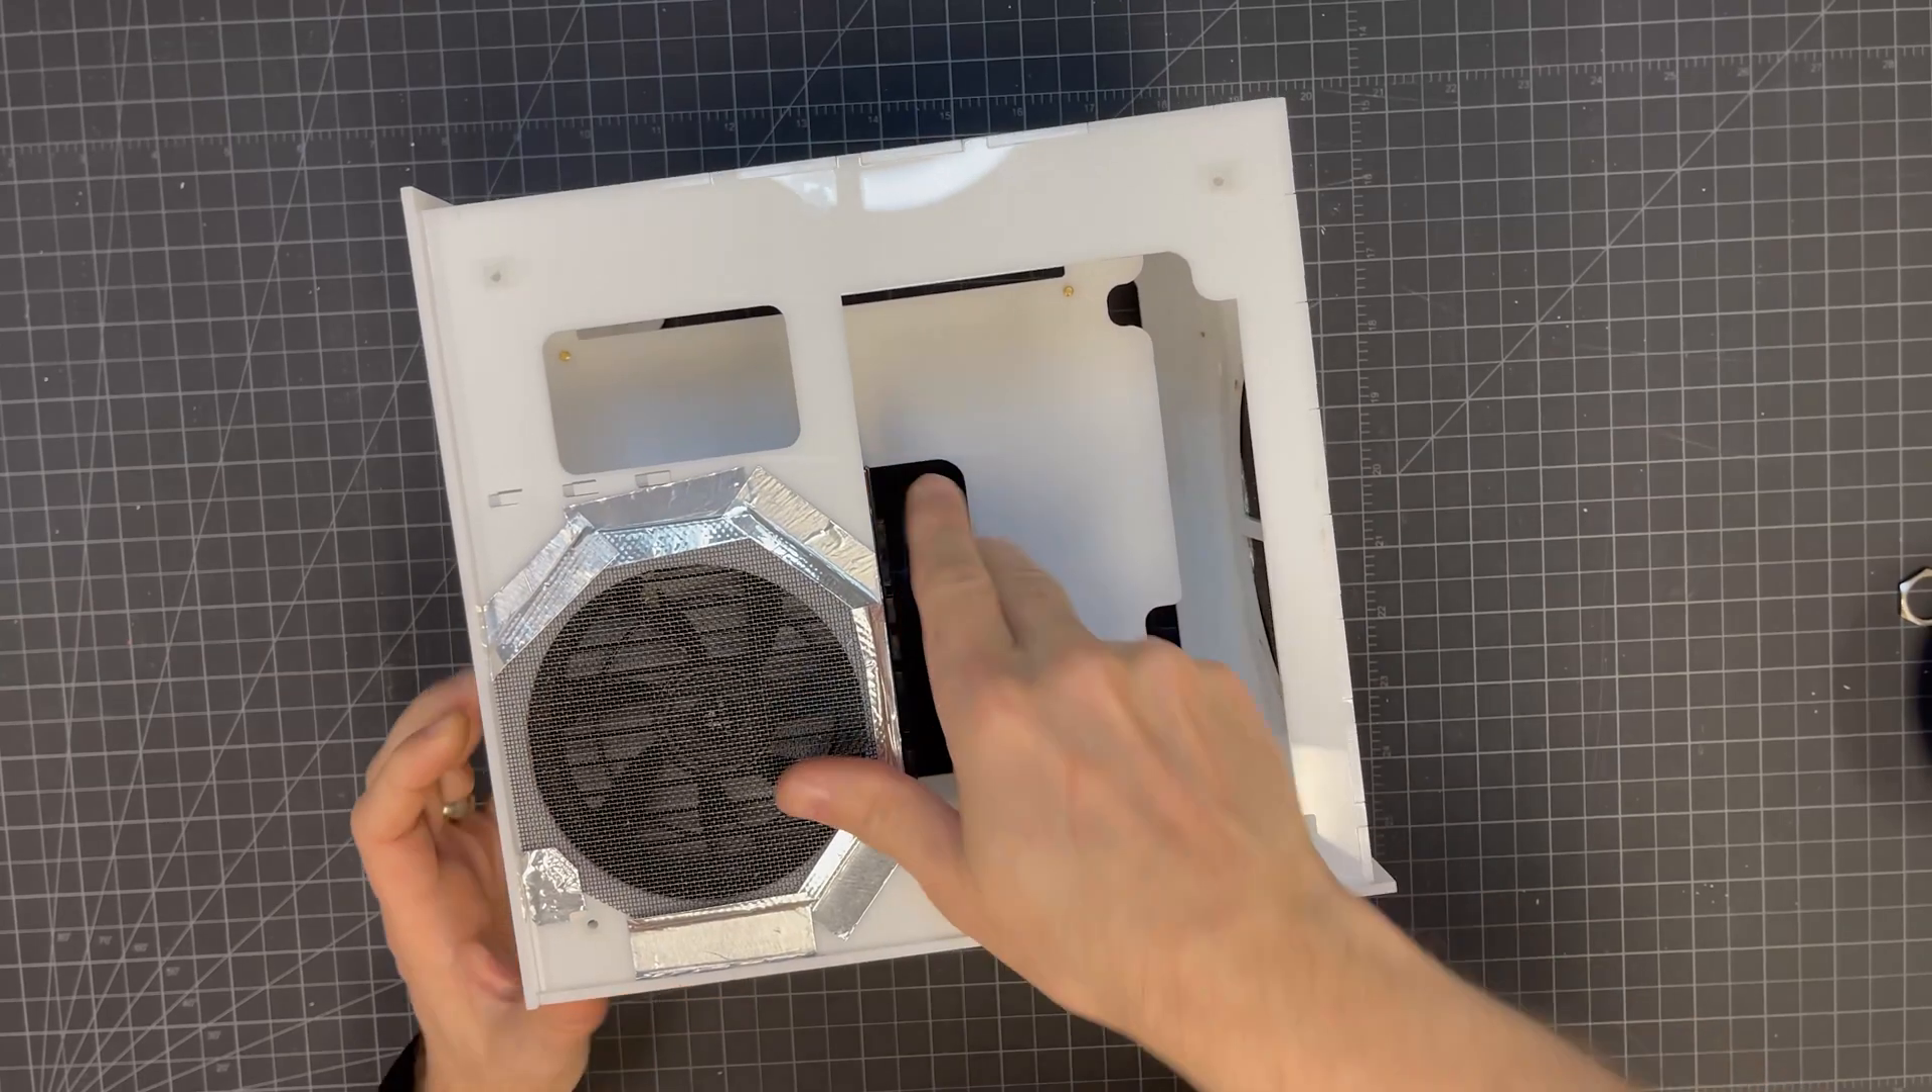You see there are screens that have already been added to act as filters for where the power supply unit that's going in now has its intake.